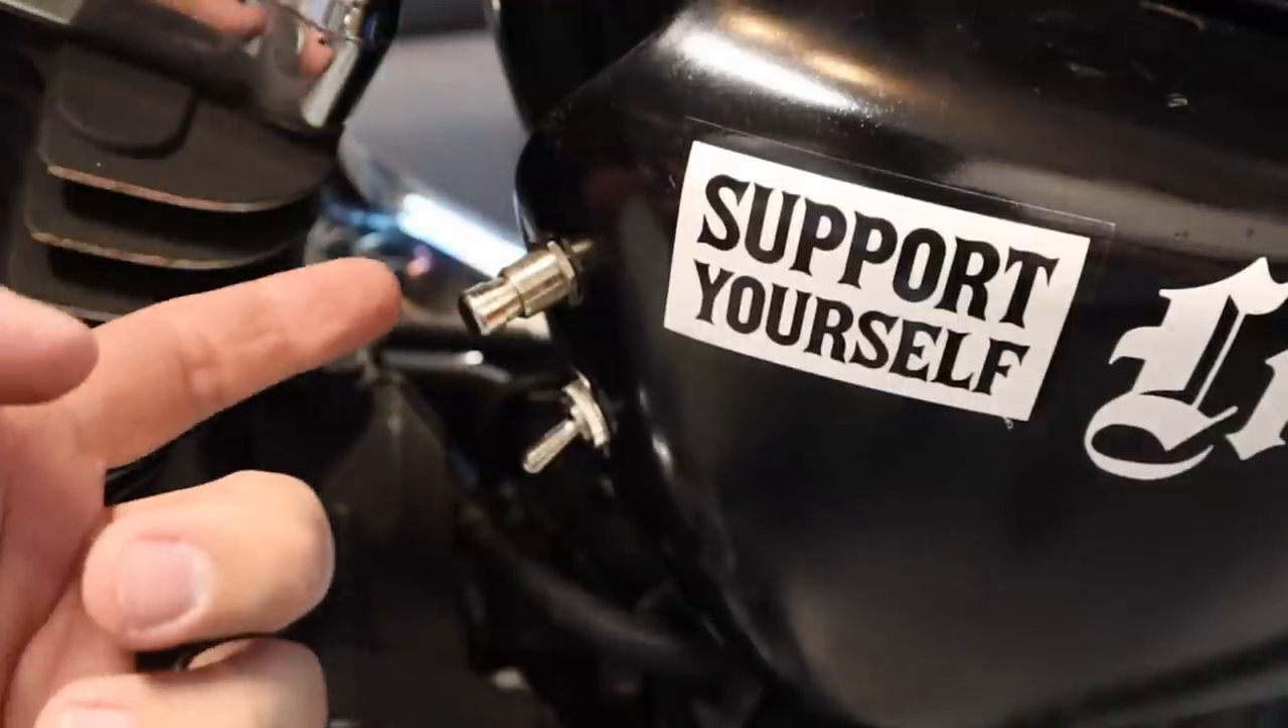So this is what it looks like right now with the old switch as you can see it sticks out way too much so I think the new one is gonna look a lot better.